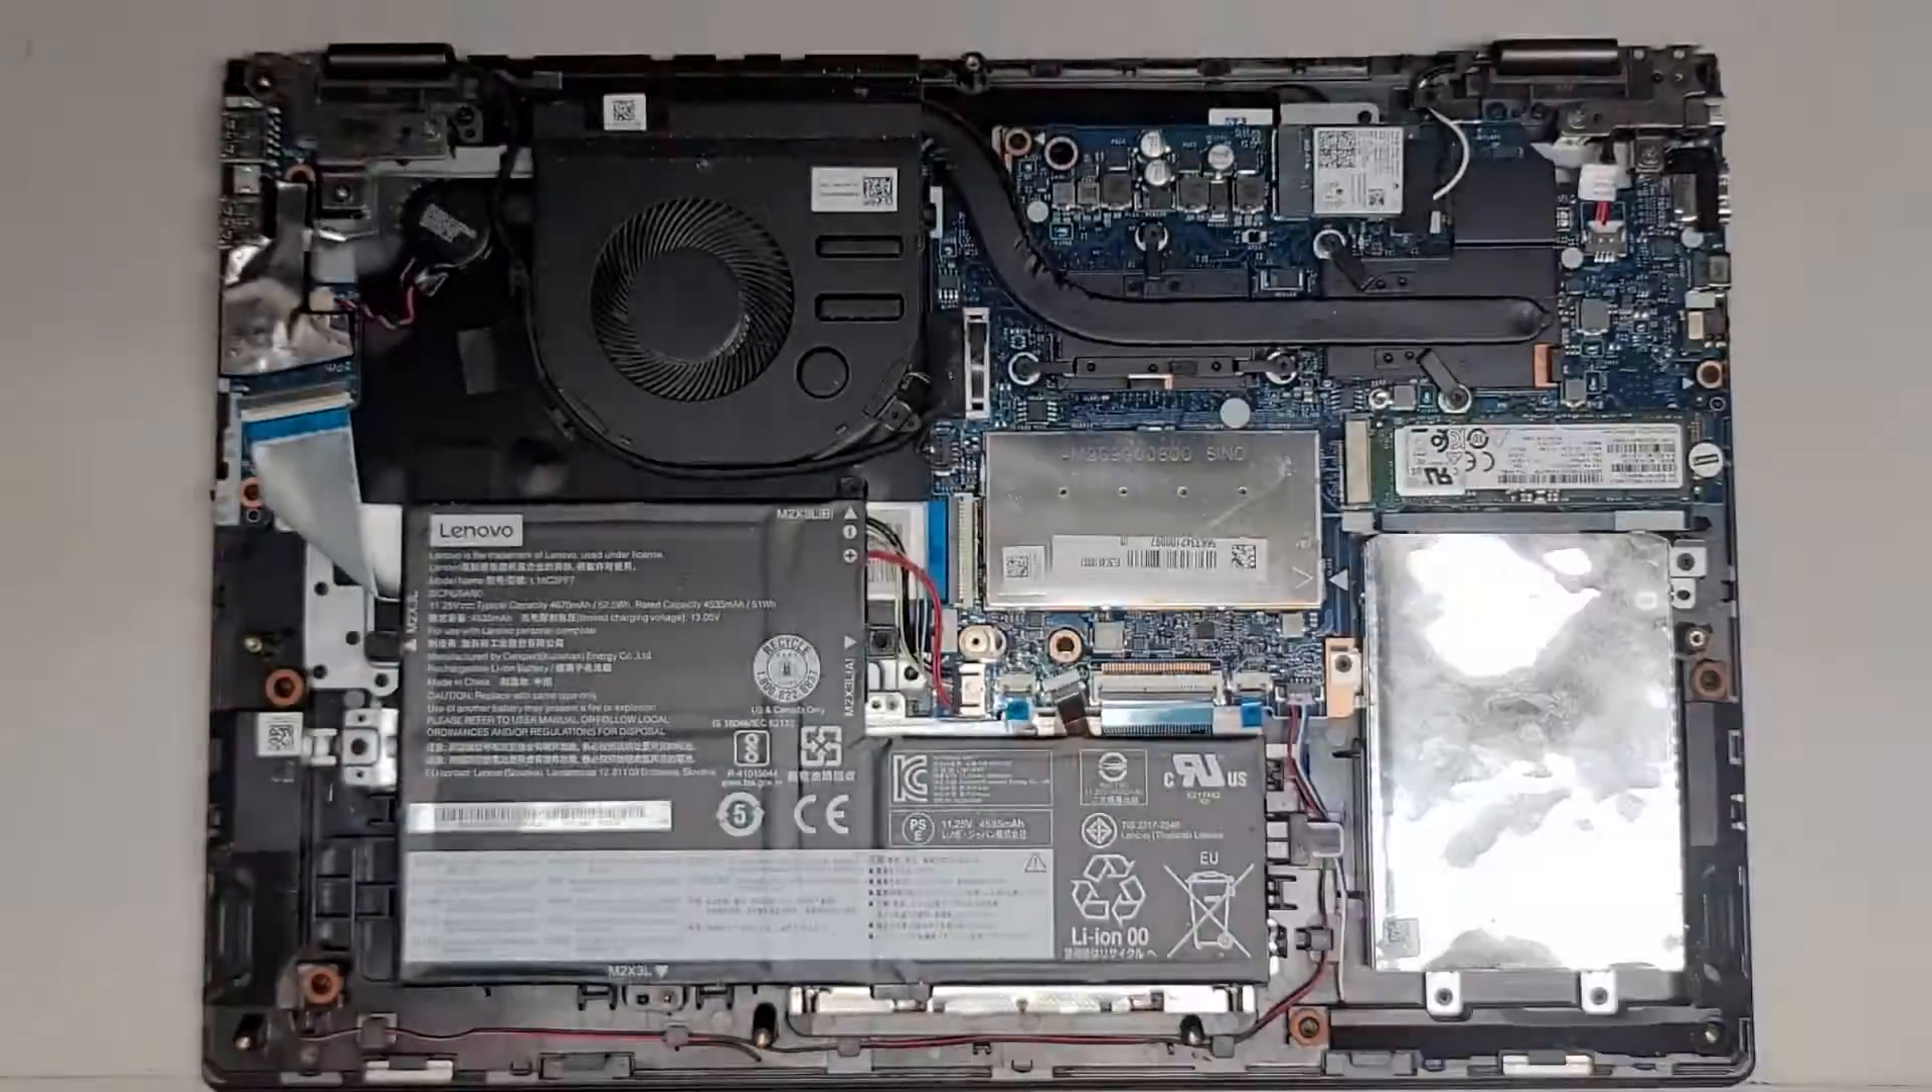Now we got the entire cover out.